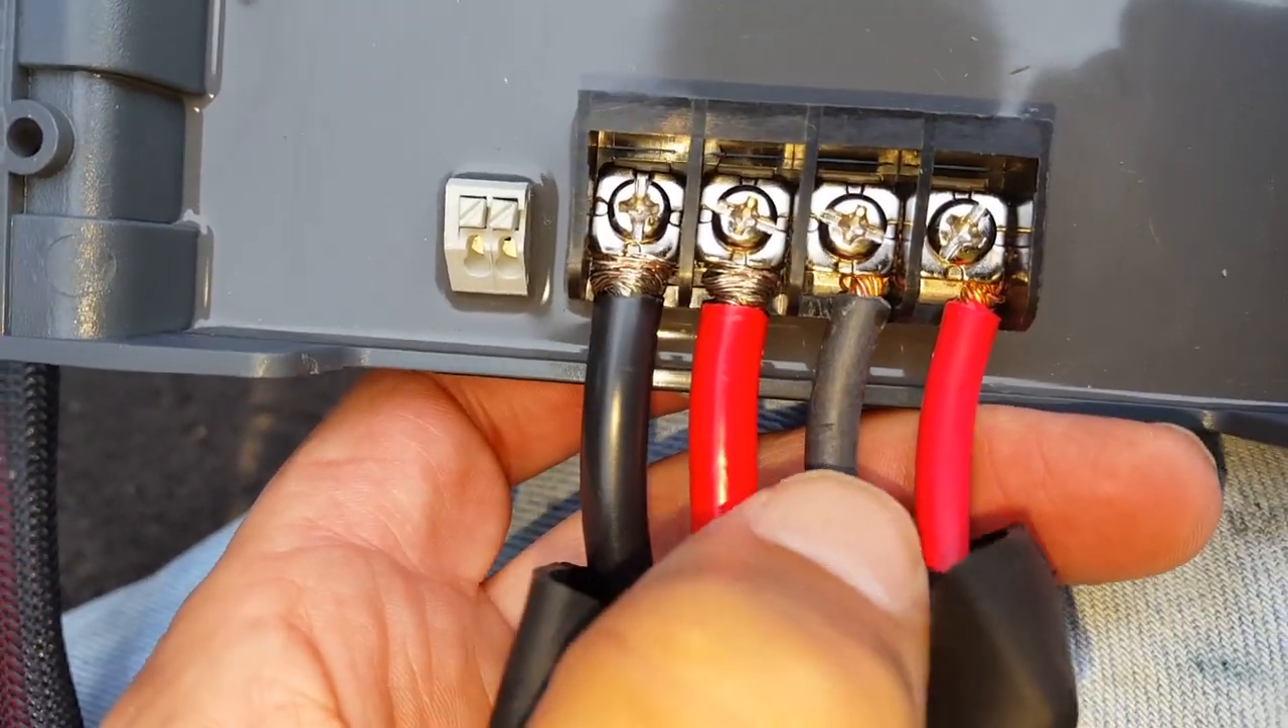Okay, I have the four wires attached.